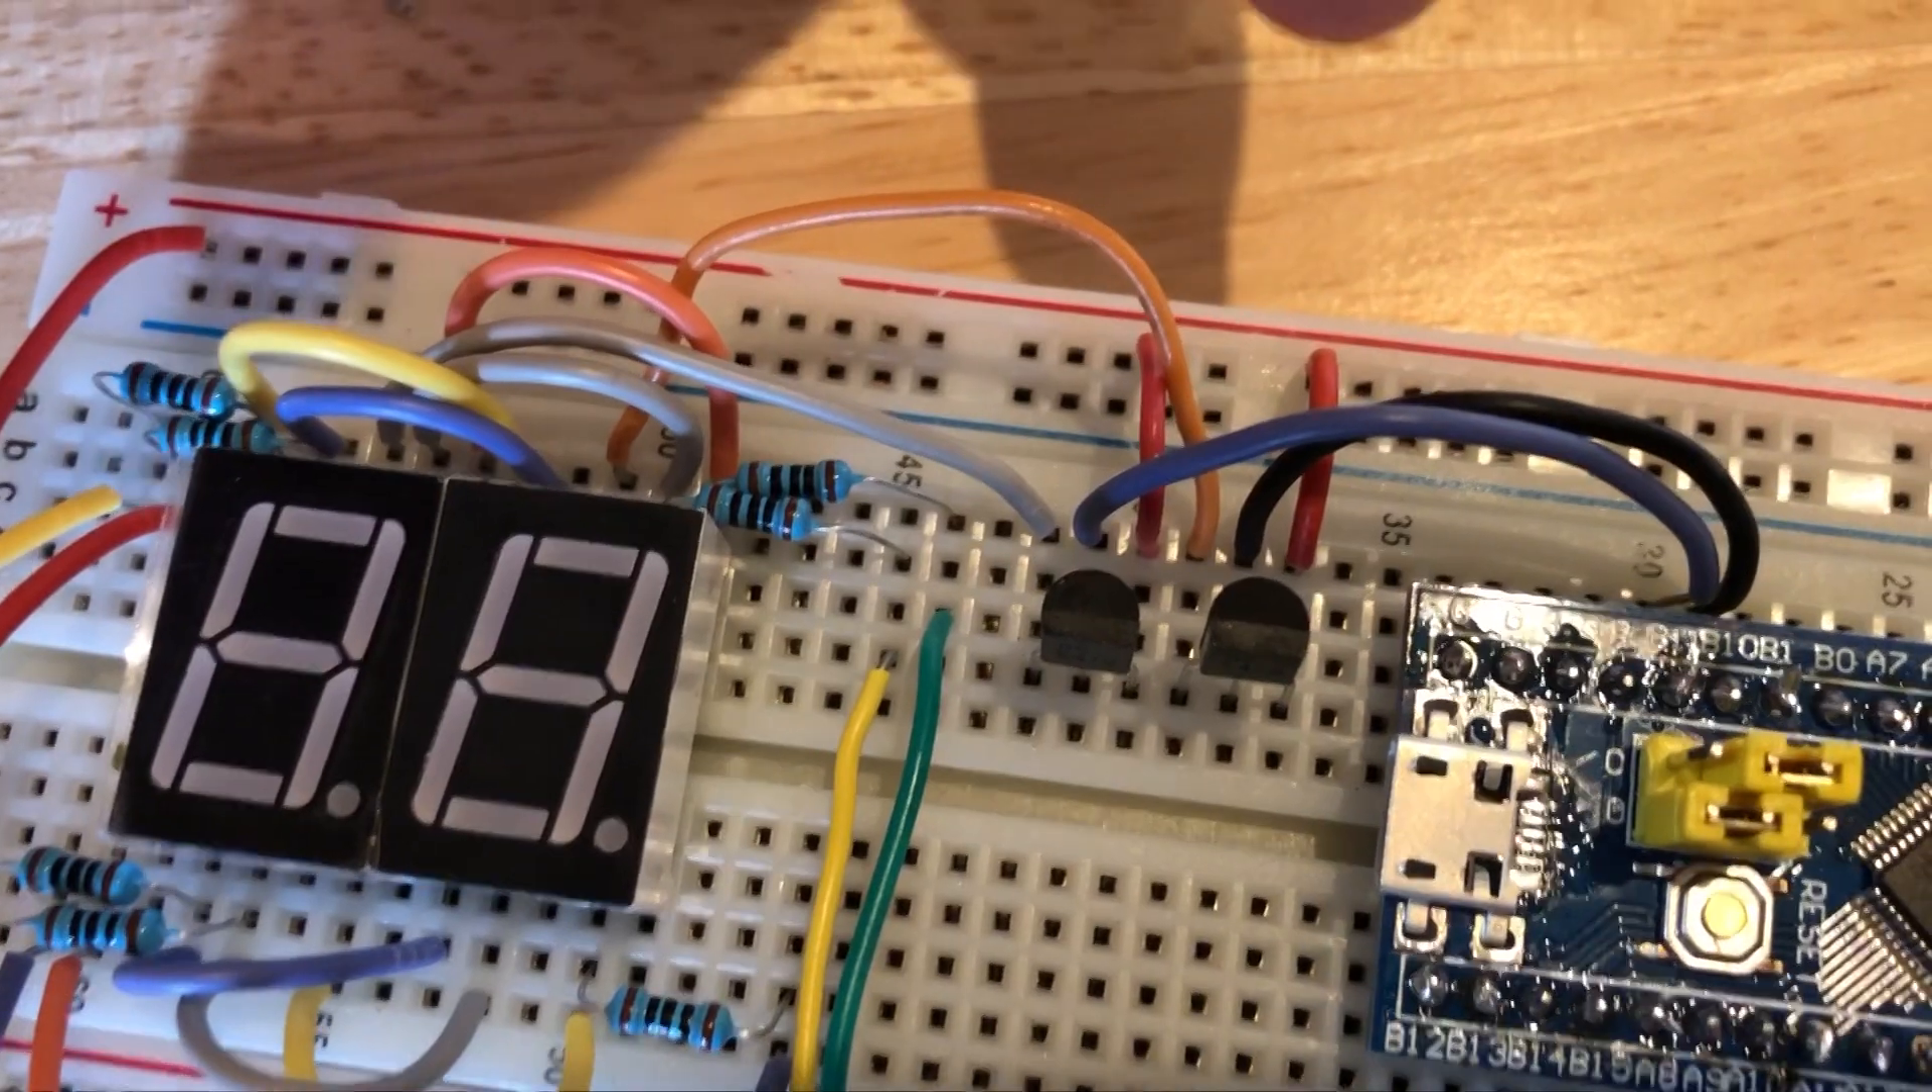So, here's the updated circuit. I've added the two transistors.